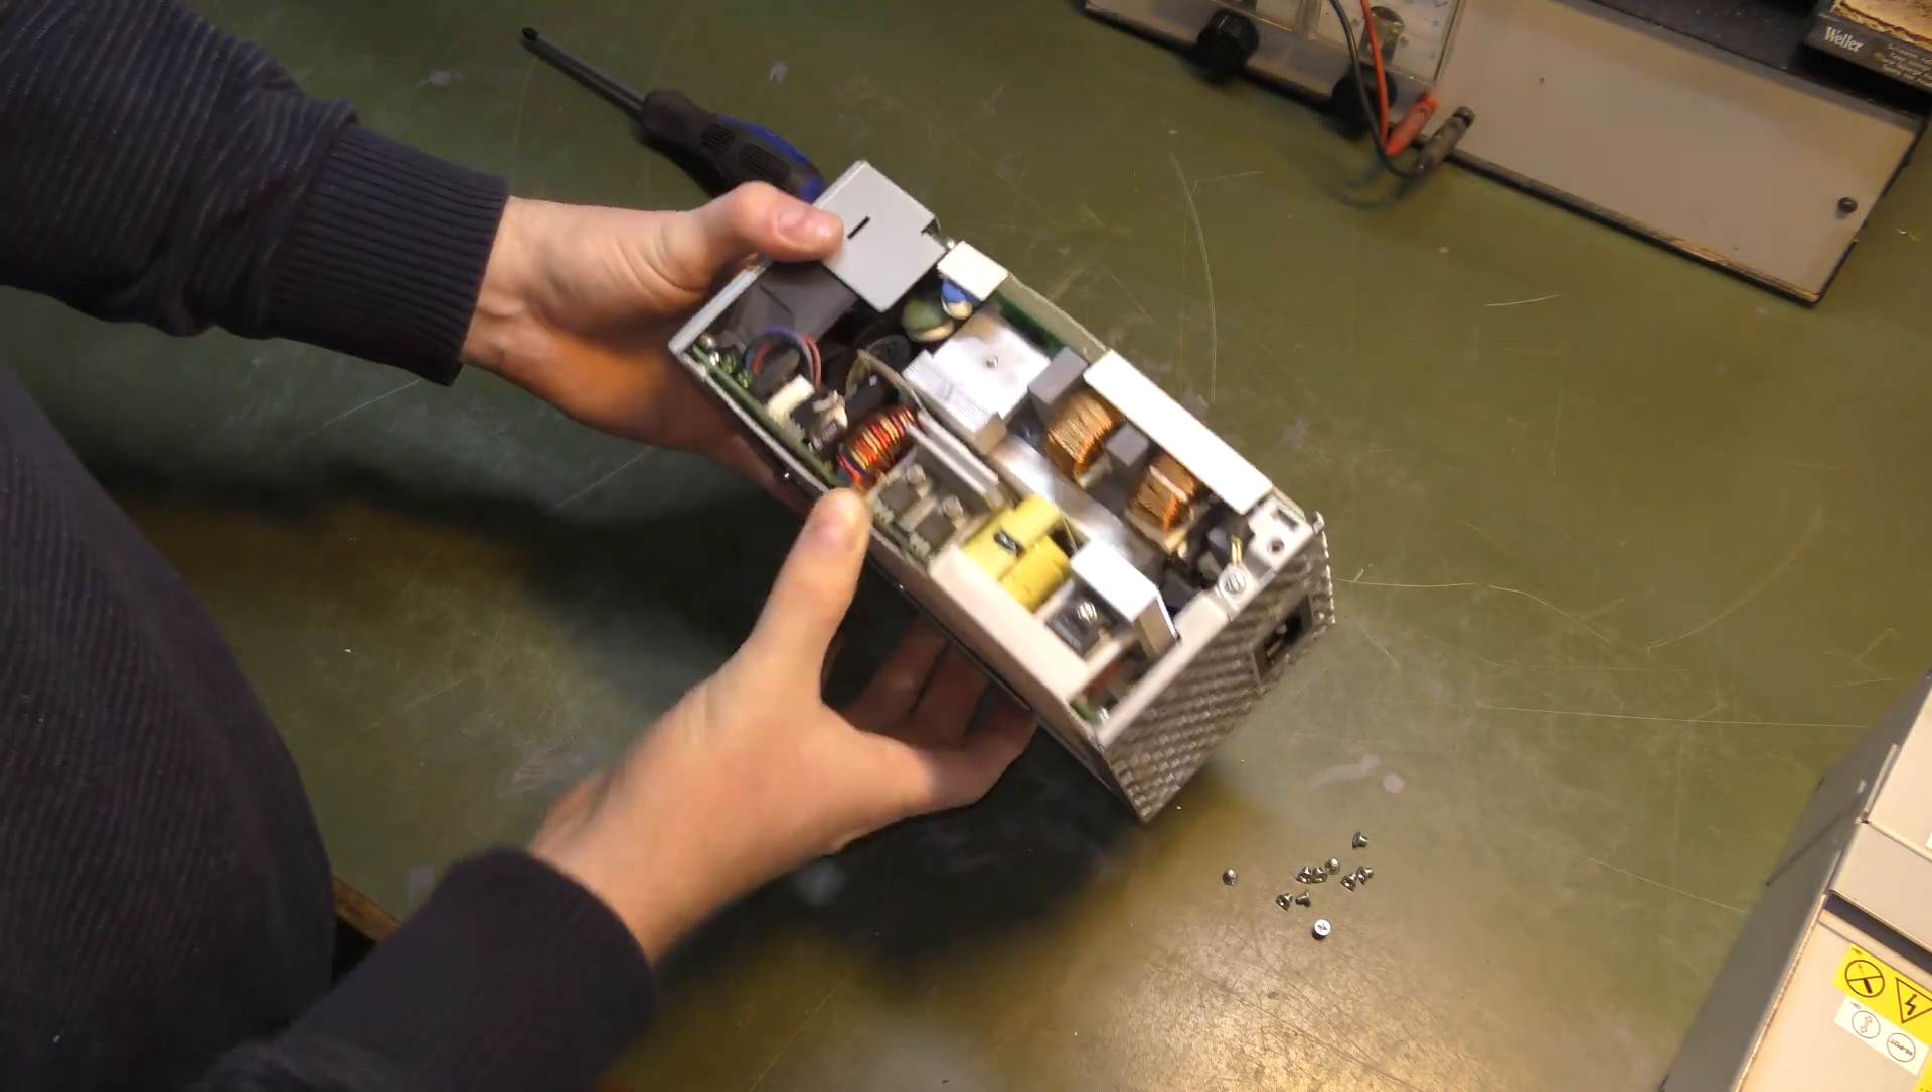Top comes off and here are the power supply insides.